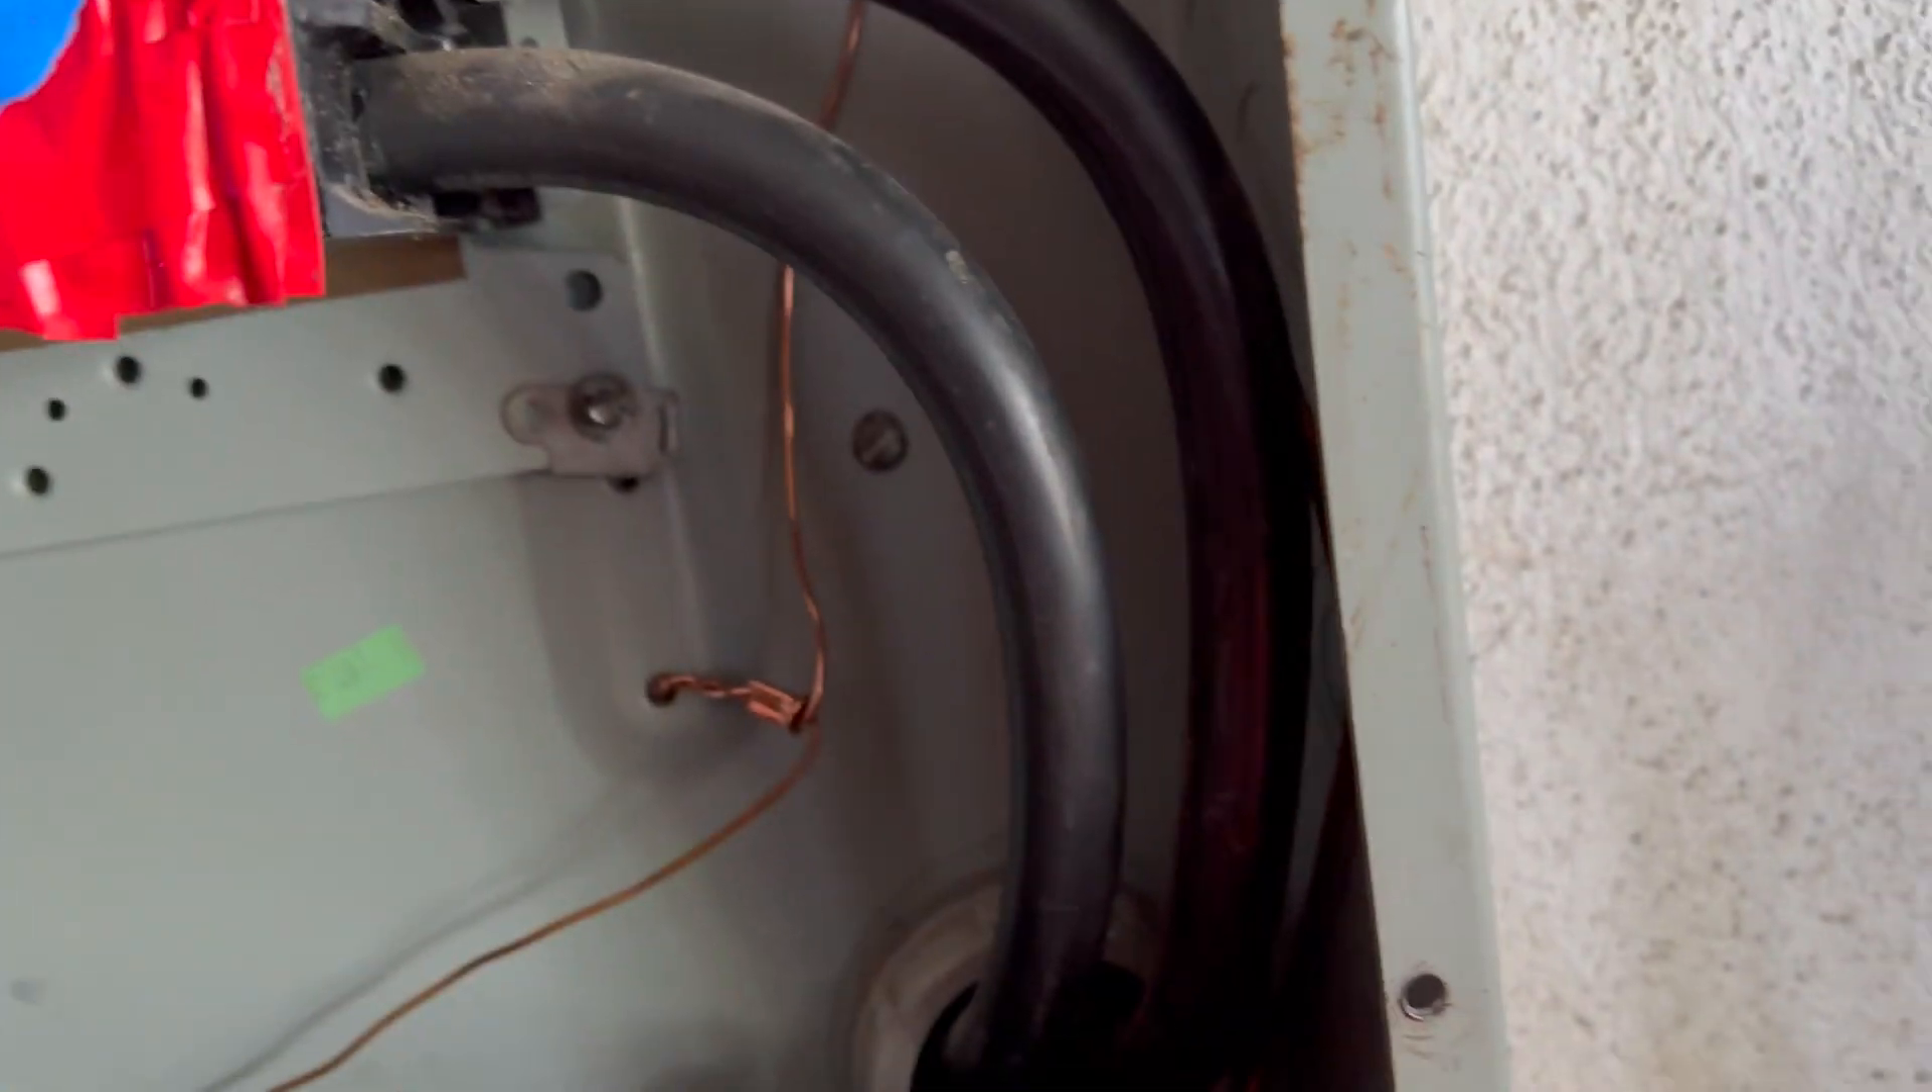Uh, we still have a jumper wire, temporary jumper wire right here.